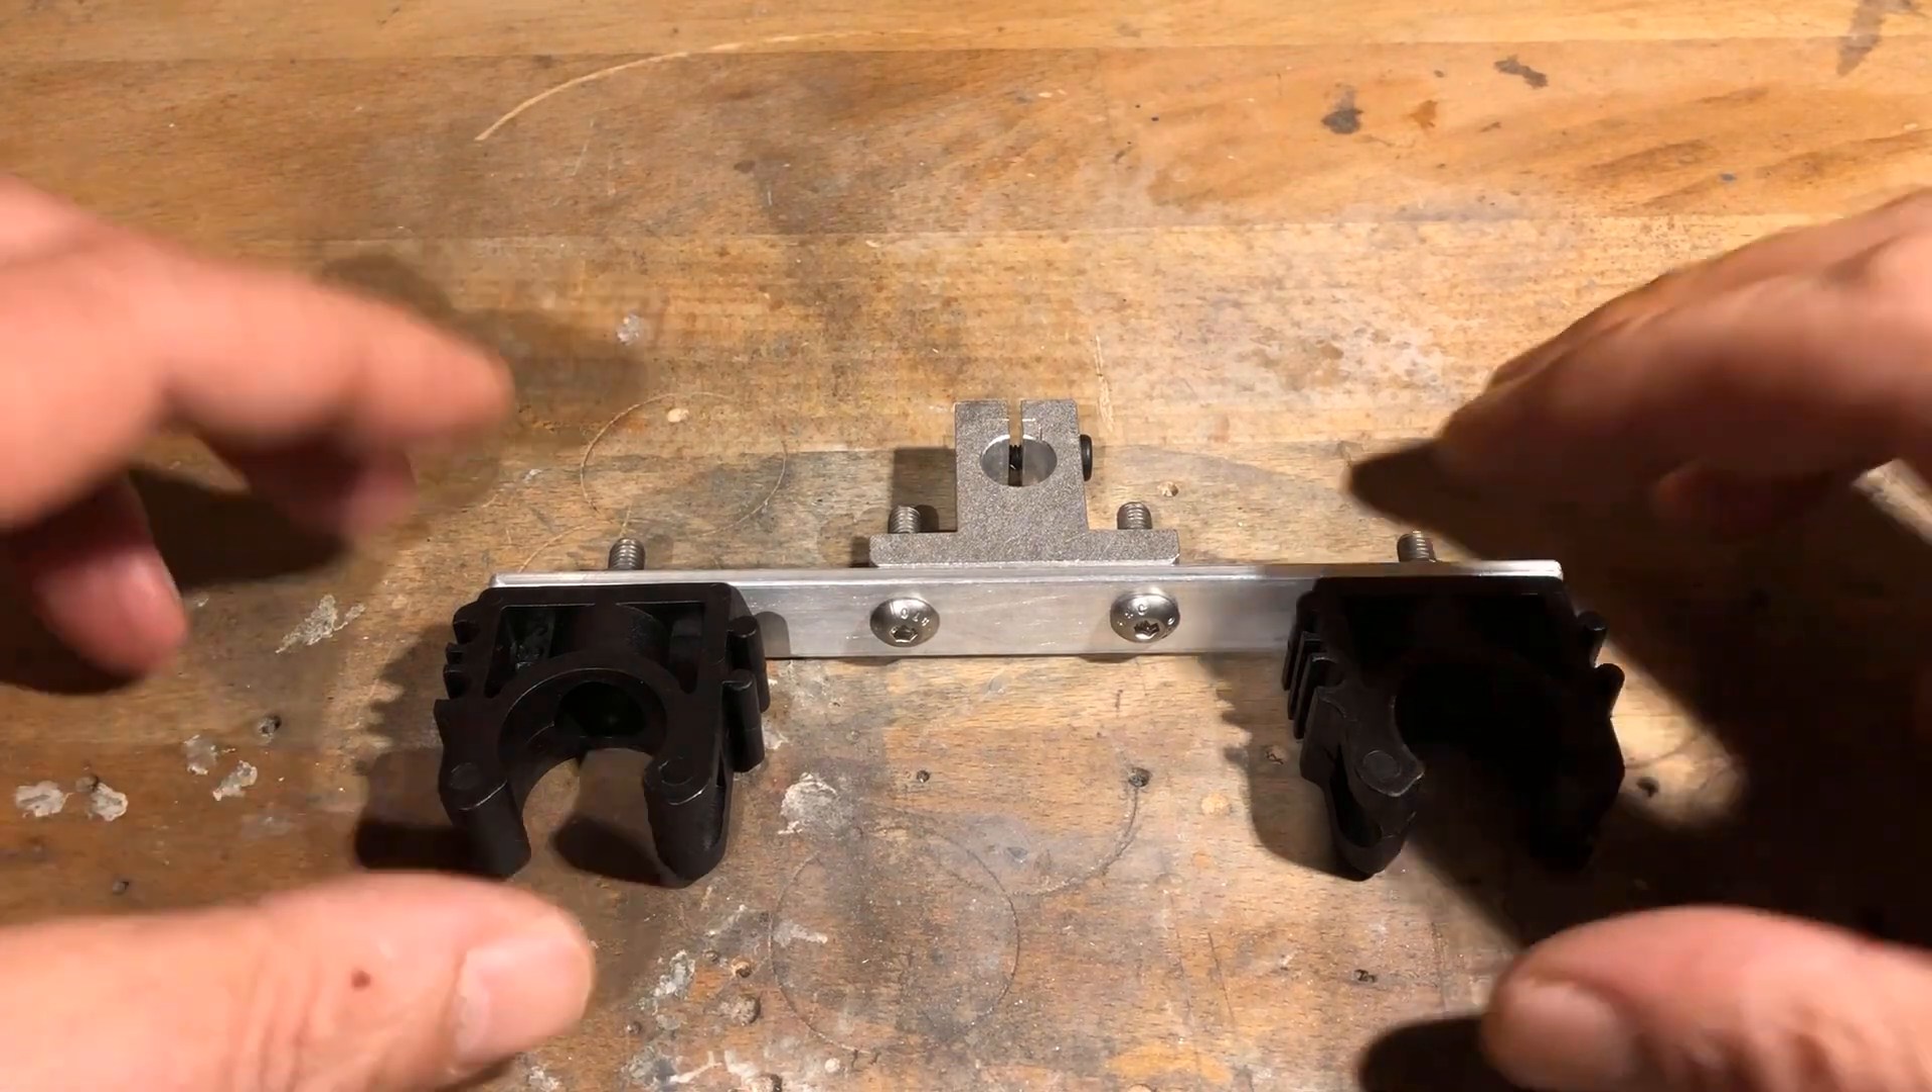And this is what the fully assembled brackets look like.